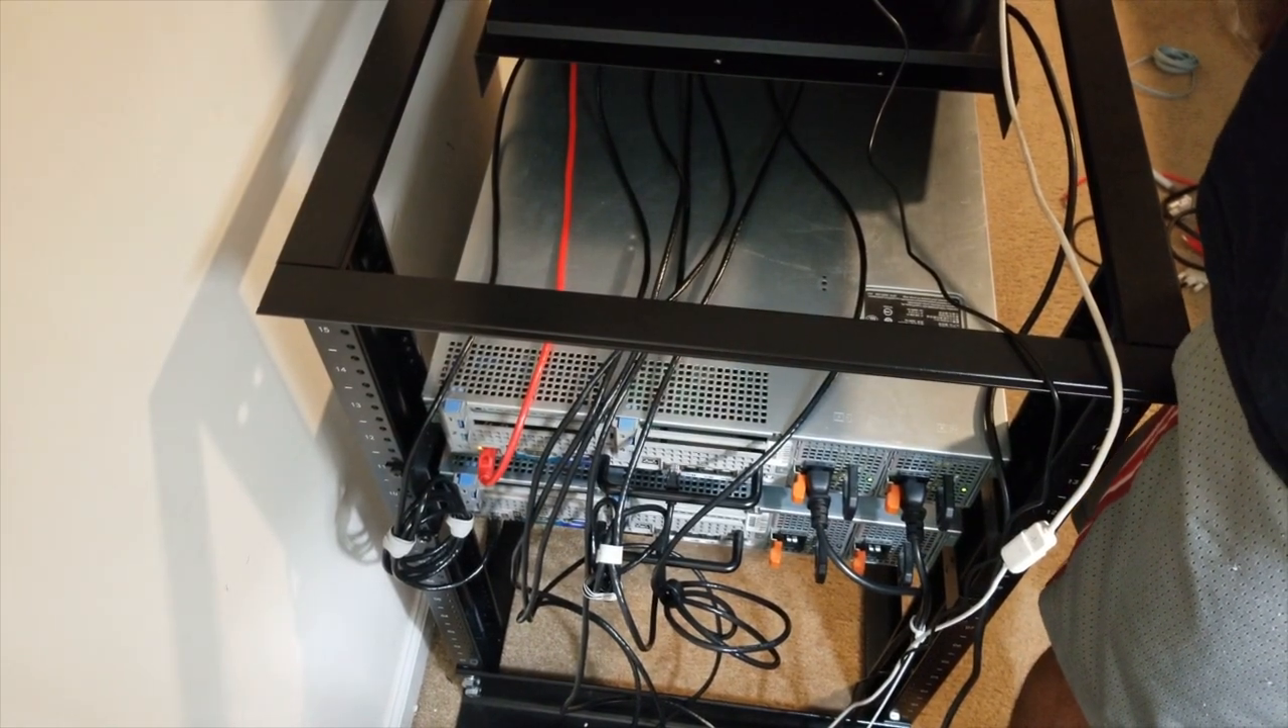There's a lot of cables everywhere there's no cable management just yet.